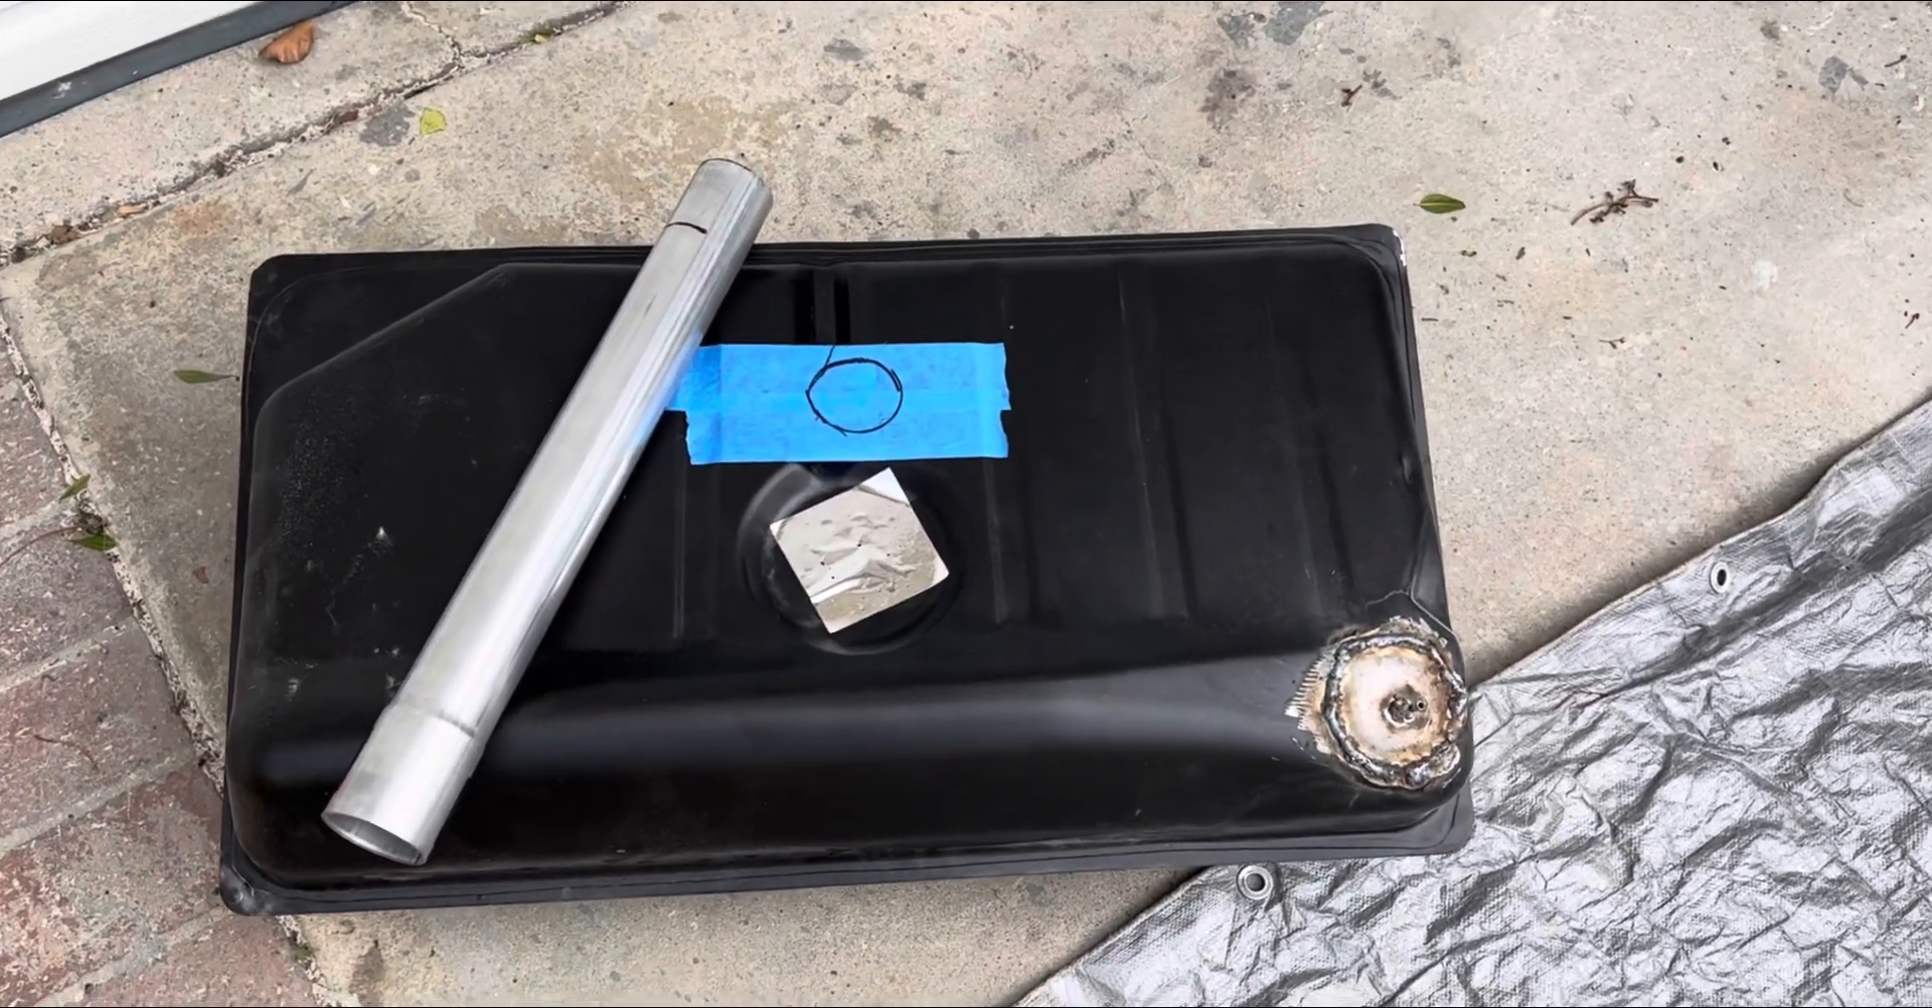The fuel tank is out of the lime green Meyers Manx and we're getting ready to do a little surgery on it.